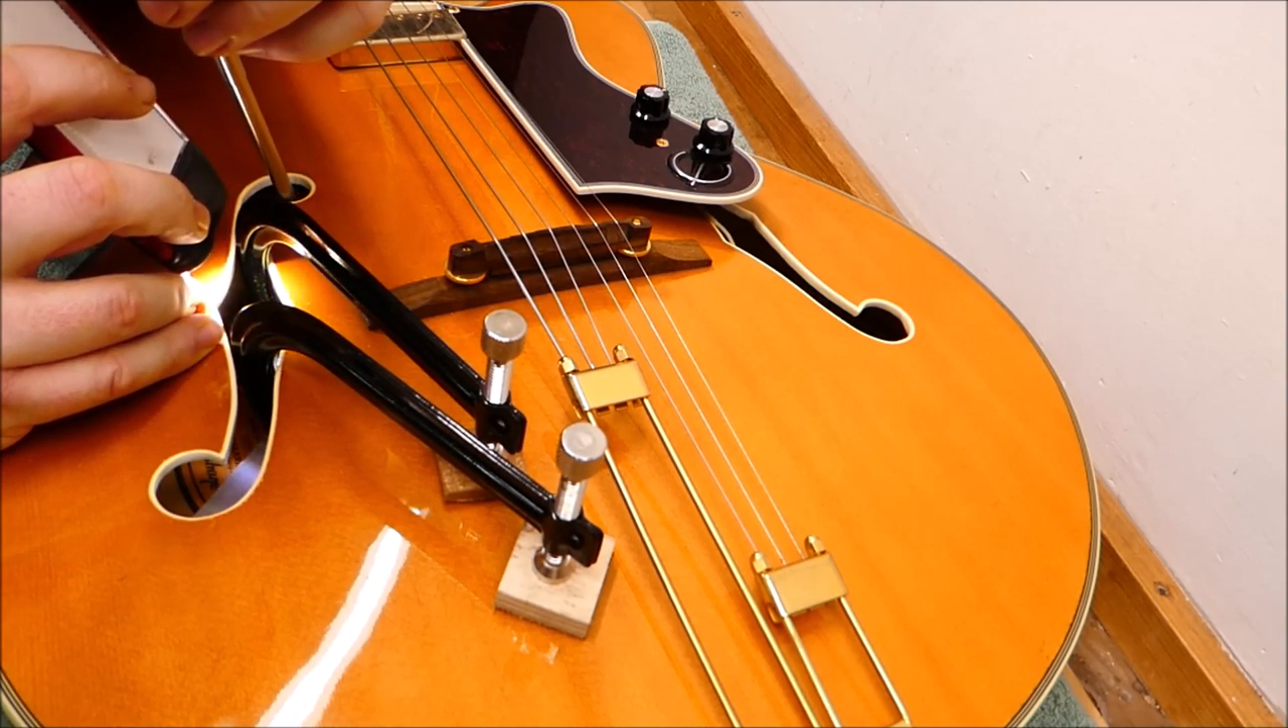And these clamps just fit through the hole.